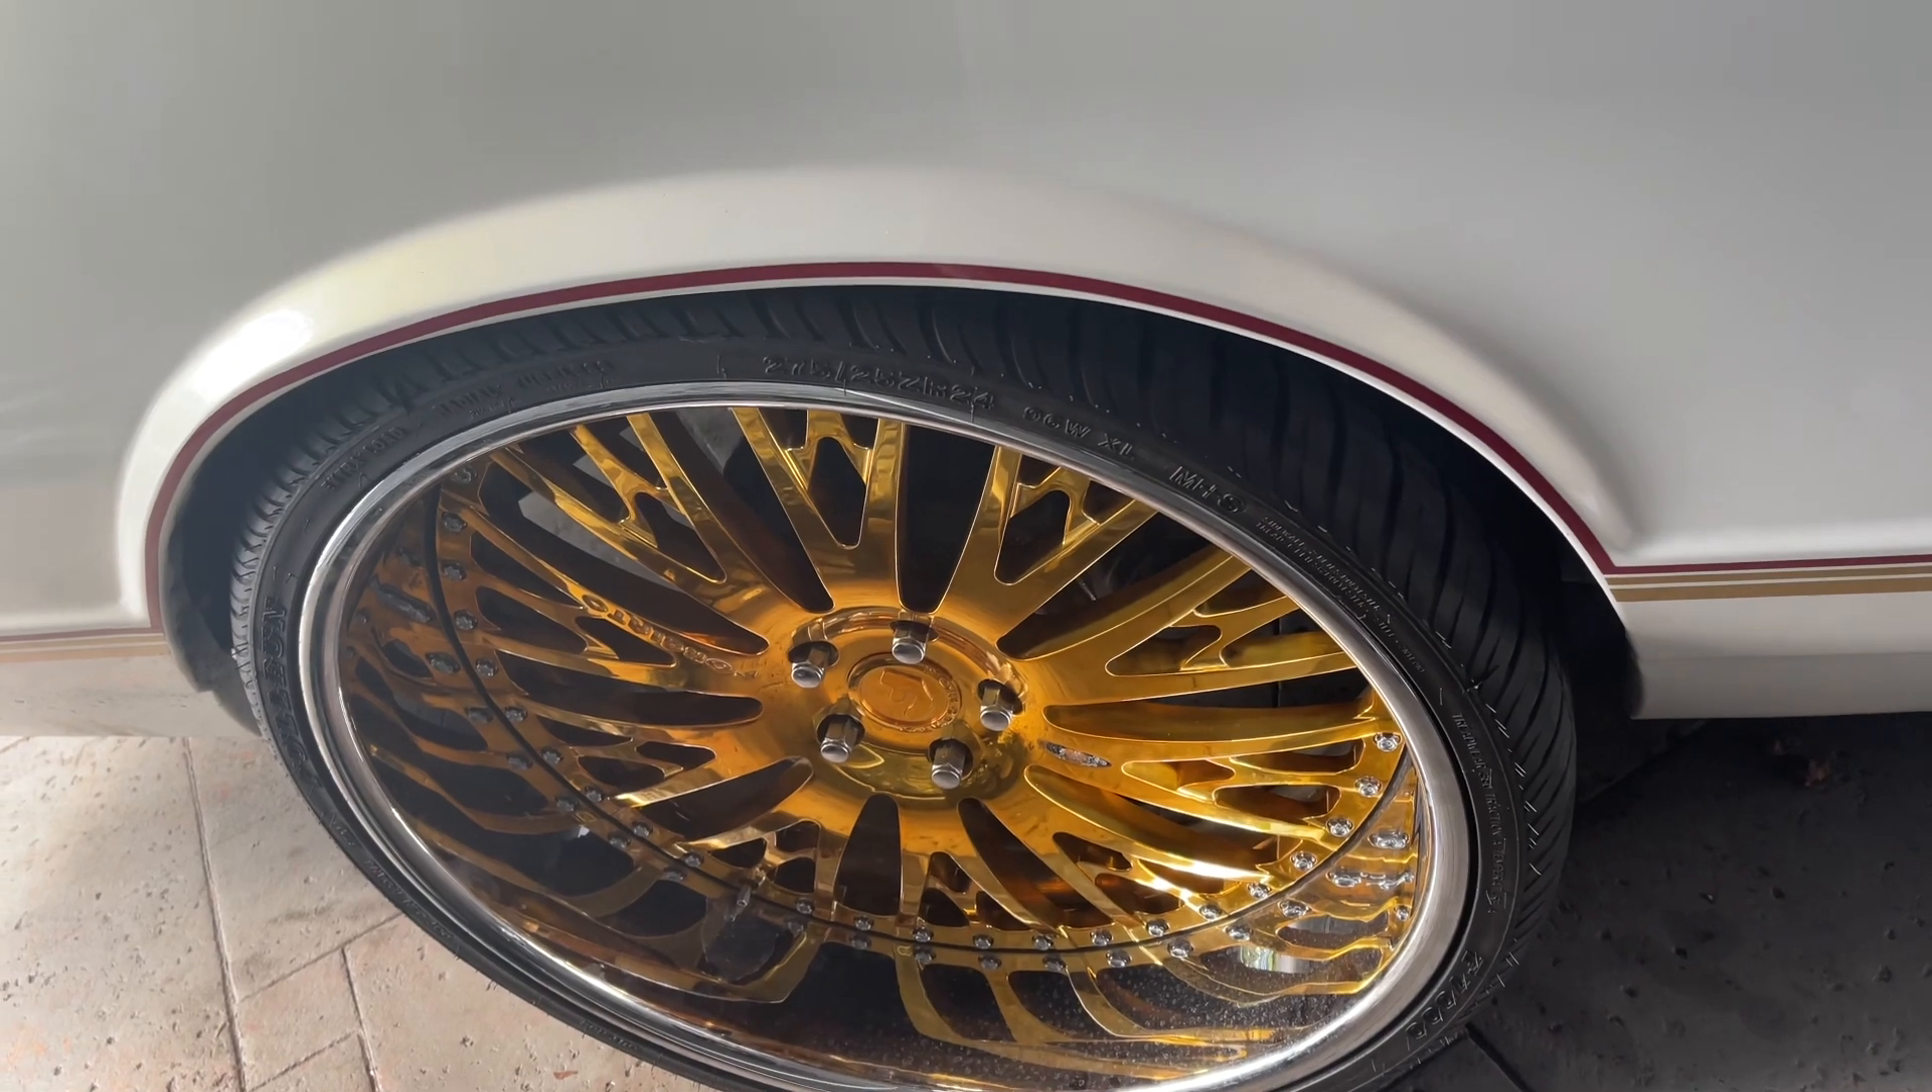Alright YouTube, so I put the wheel back on, the issue is fixed.